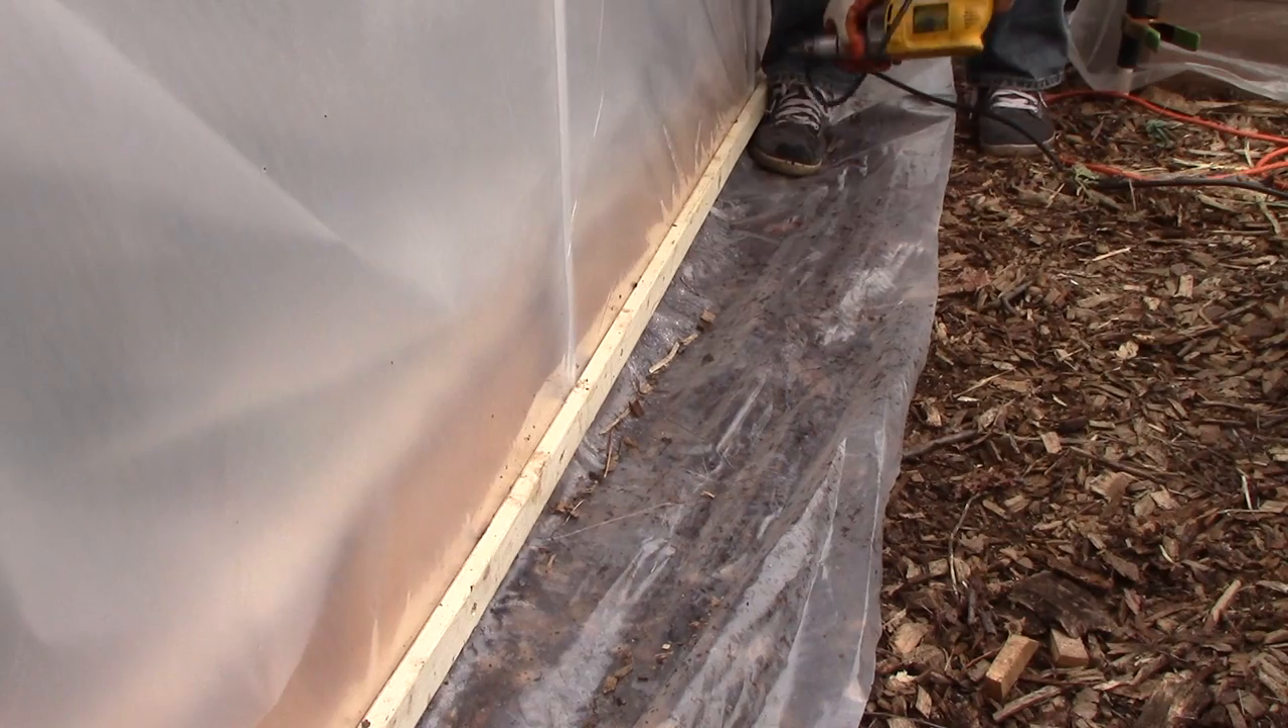All that was left then was to fasten the greenhouse film to the bottom of the side walls, and cover the excess plastic on the ground with wood chips.